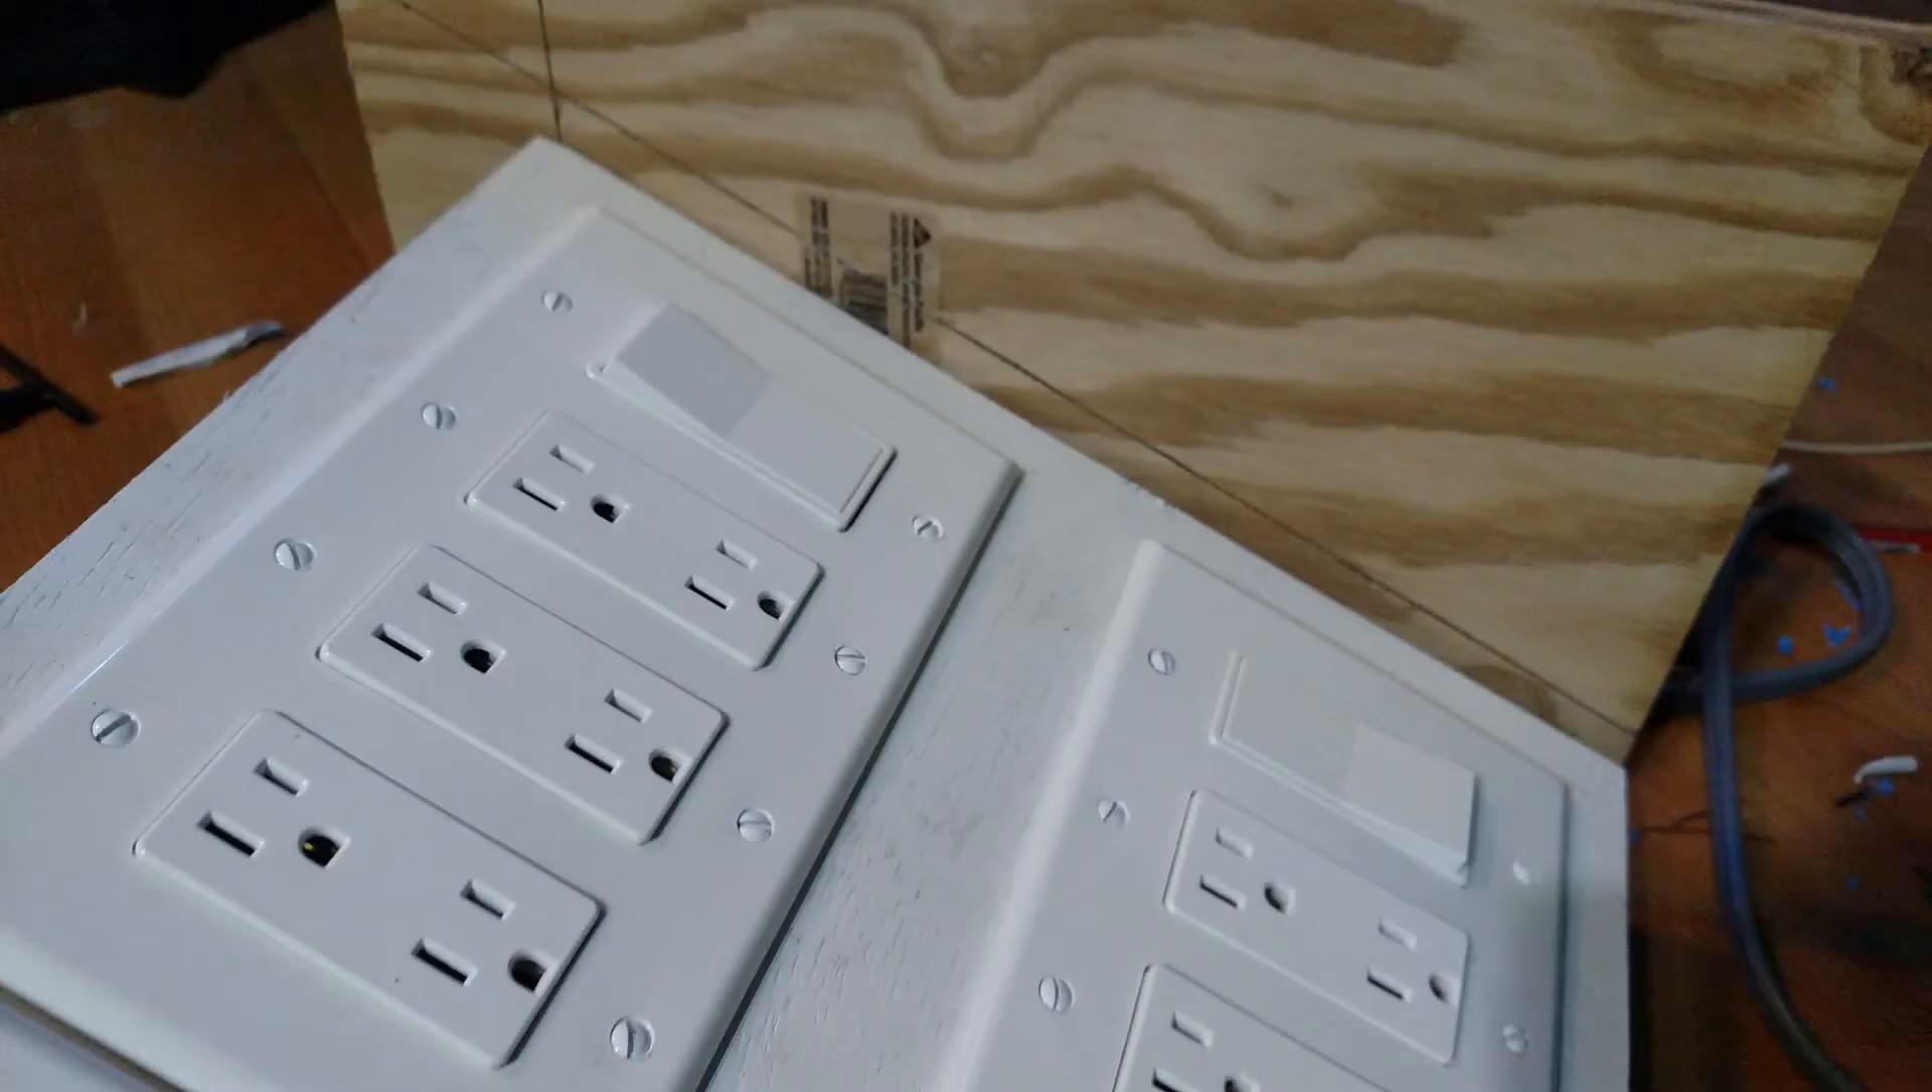With the wiring done and all the plug groups mounted, the face plates were installed next.